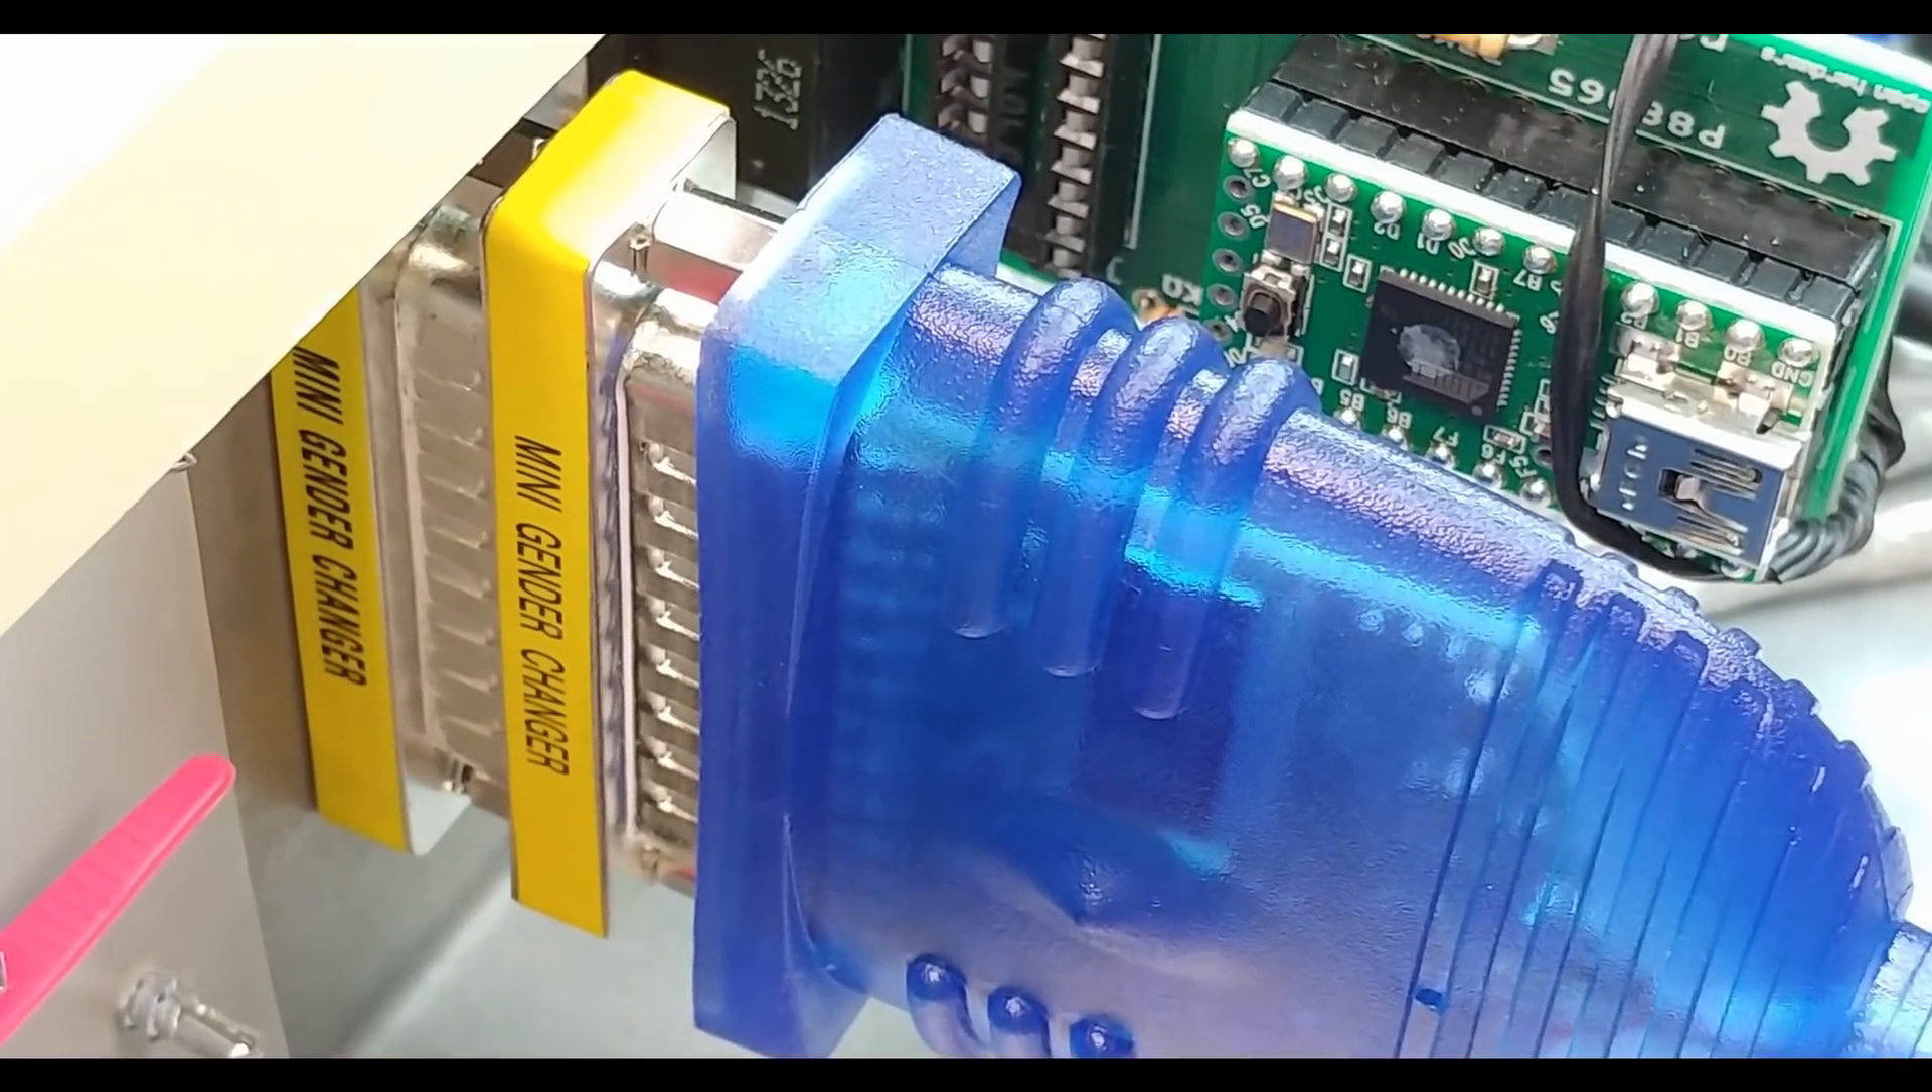Finally the gender changer conga line is in place and it looks pretty good.